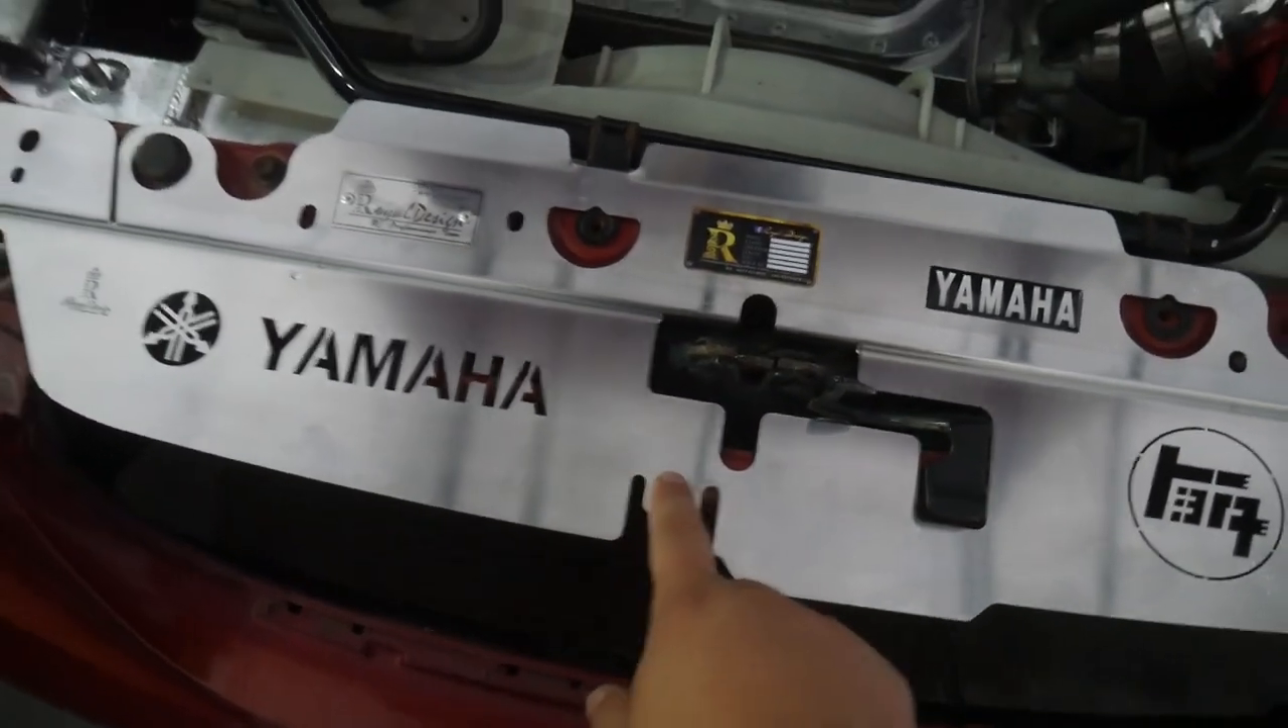This cutout here for the latch on top here is totally fine and in the right spot and everything.